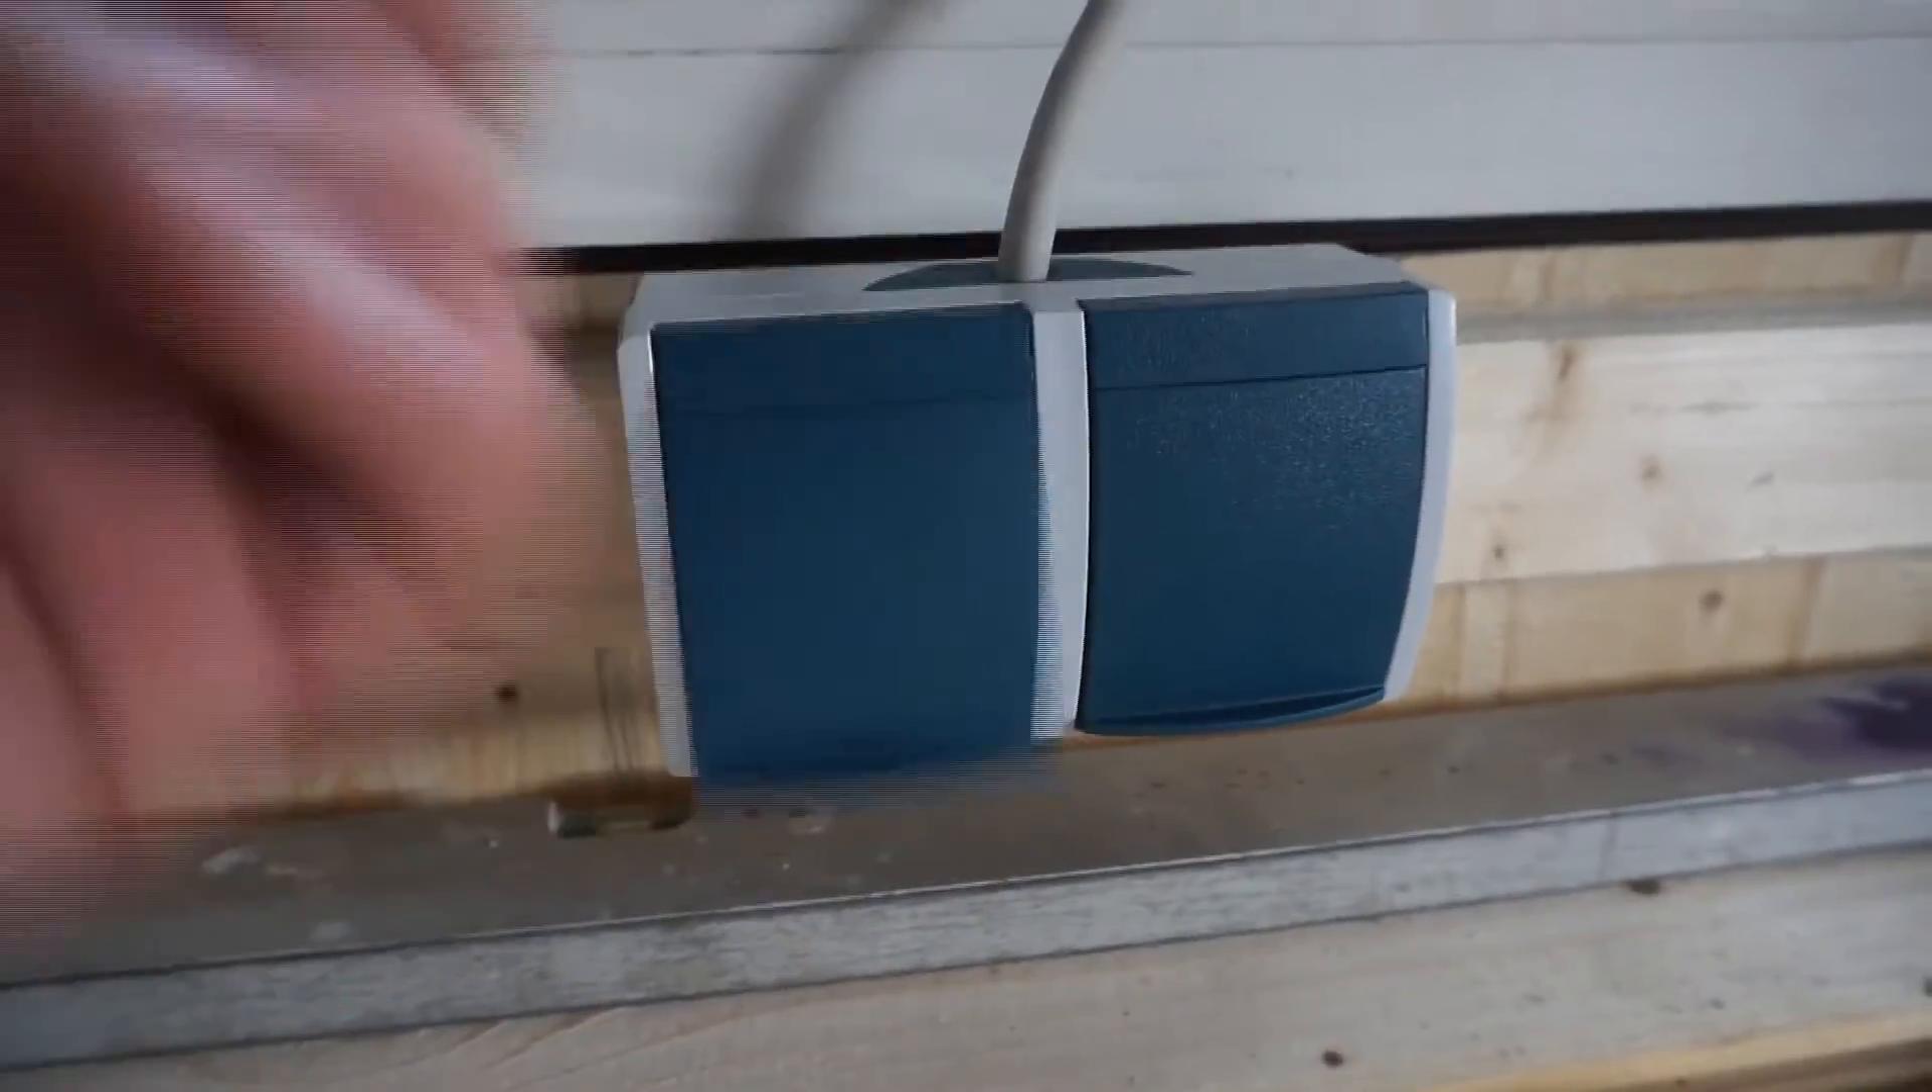Kabel ist drin. Steckdose ist dran.